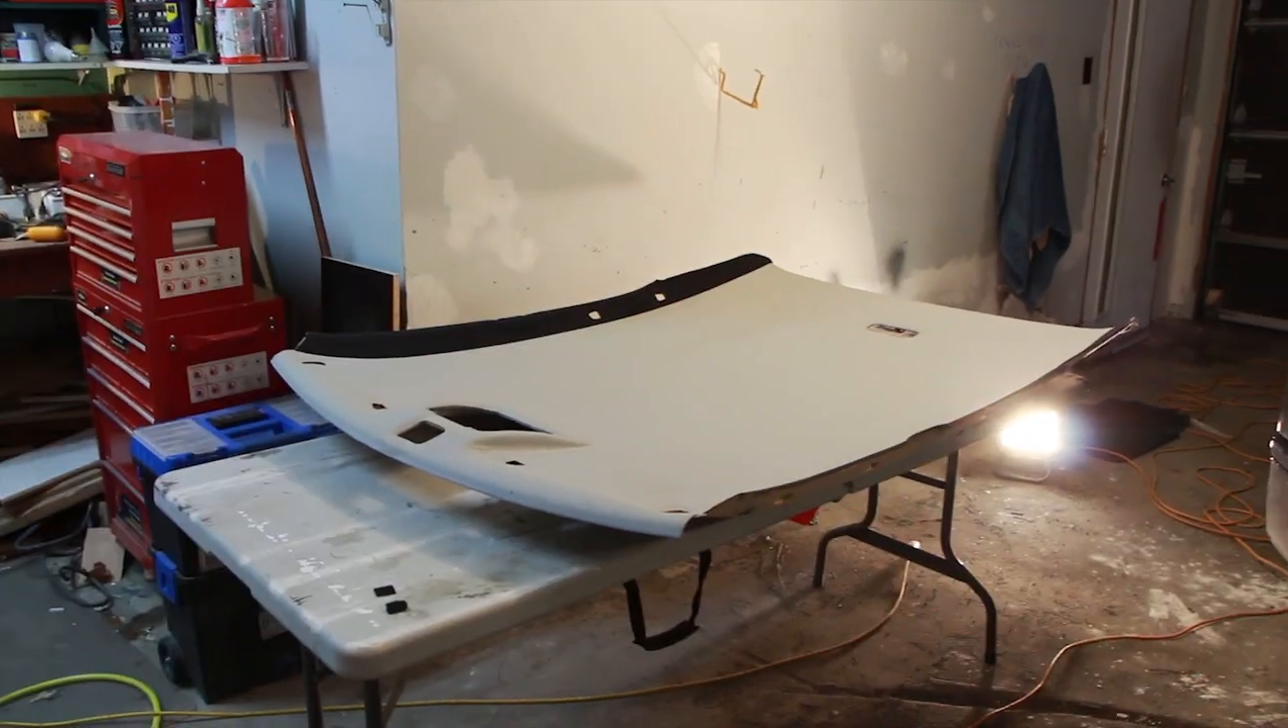So here we have the headliner board finally removed from the car.